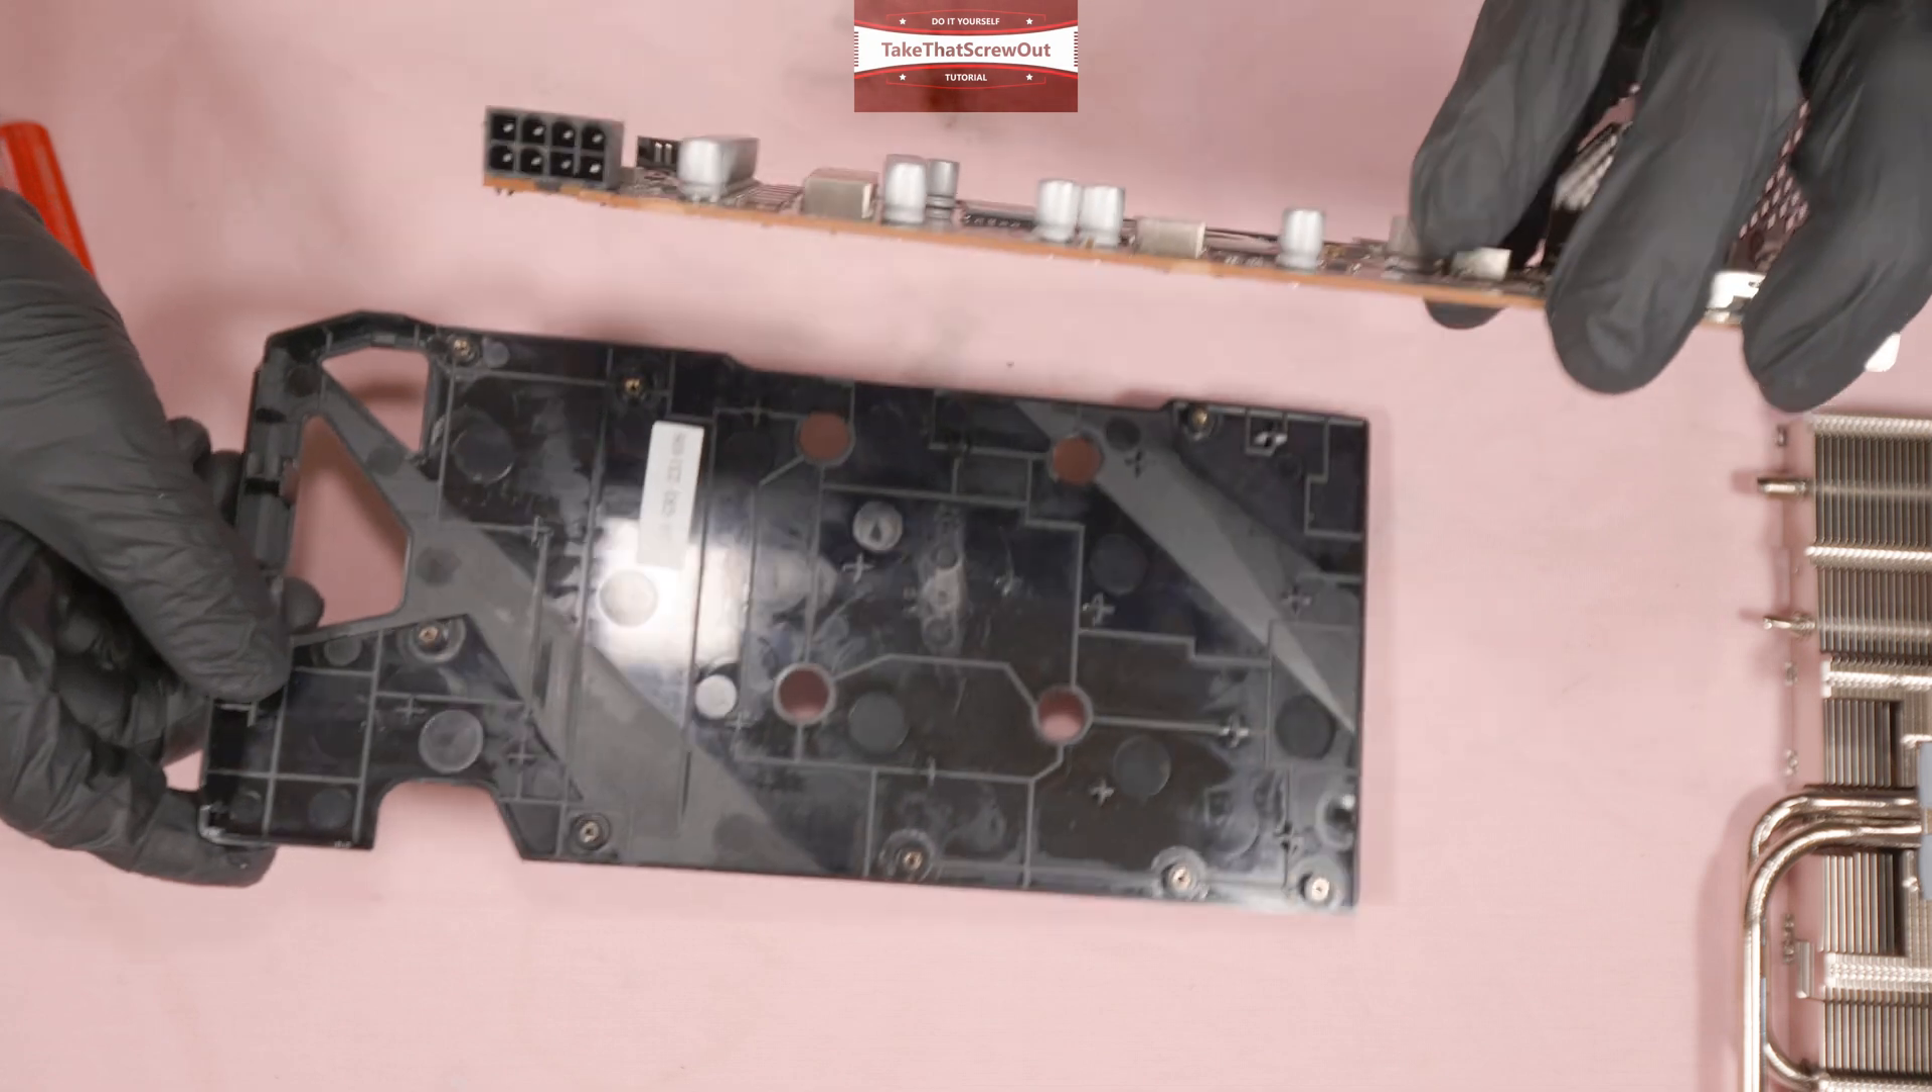So the back plate has been unscrewed.